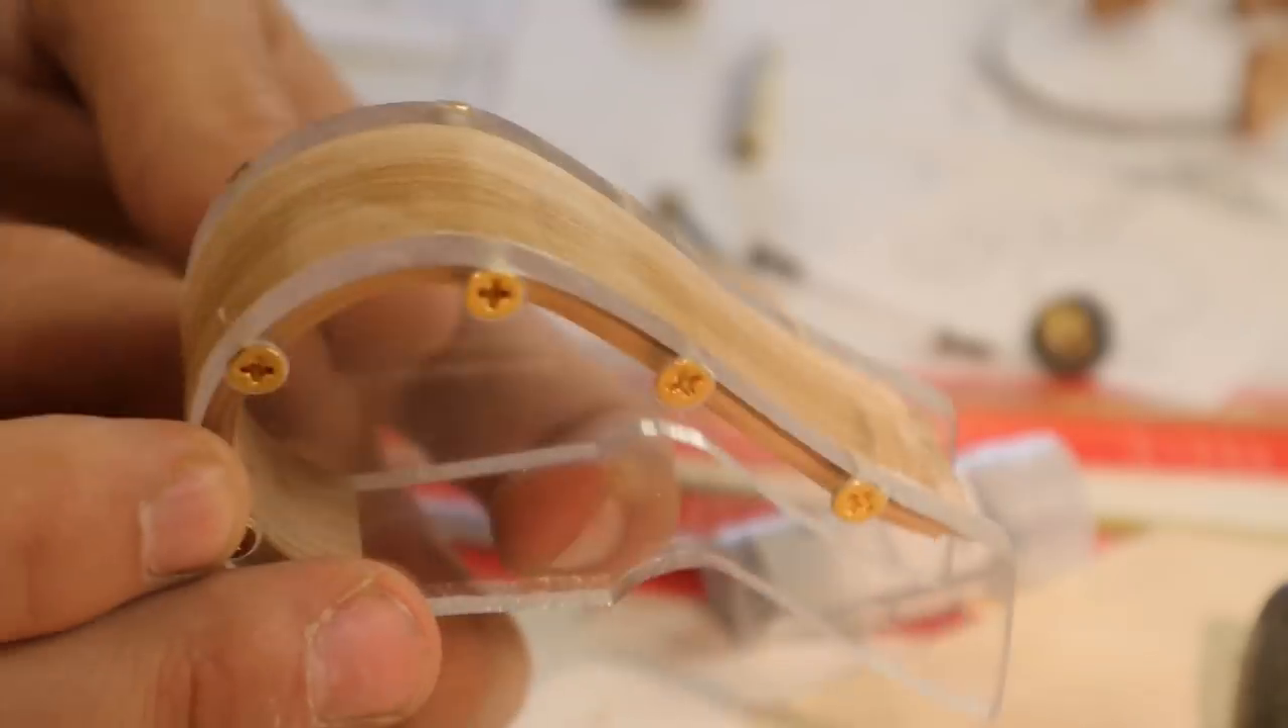That is the bottom portion of the crankcase put together yeah that's a lot of screws holding that together.